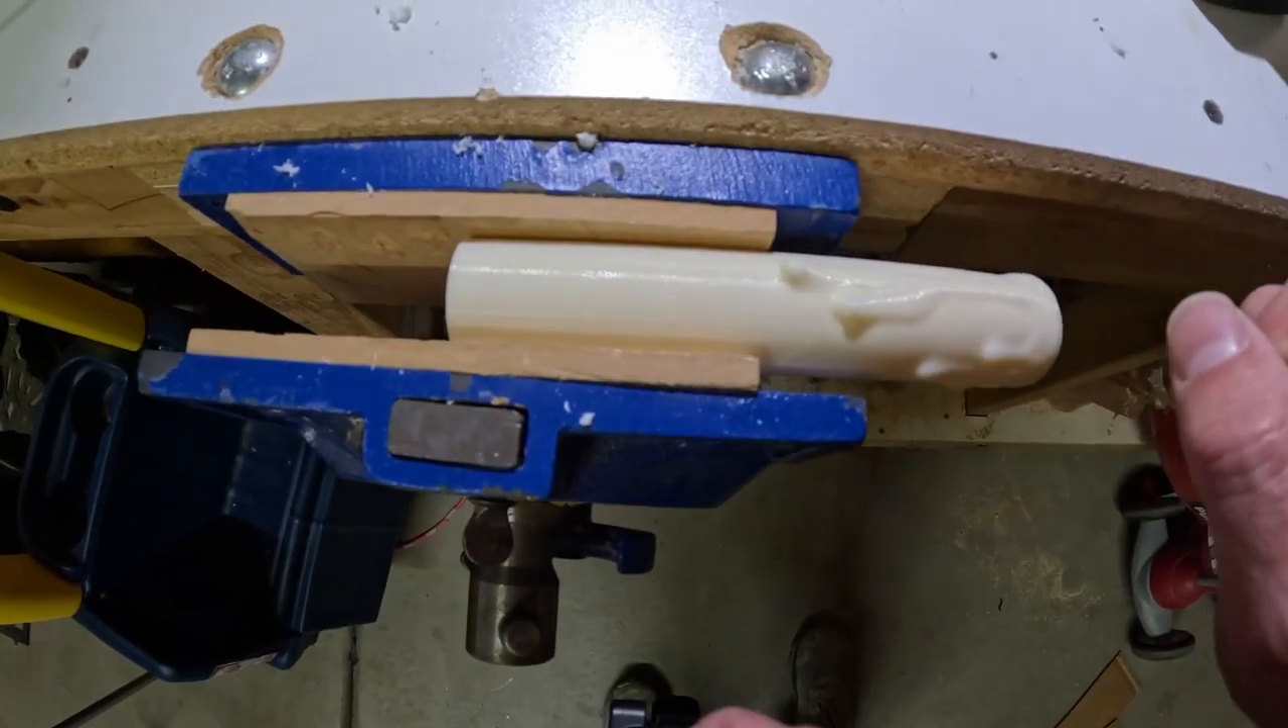I've added two pieces of quarter inch MDF because it won't be metal on plastic it'll be MDF on plastic.